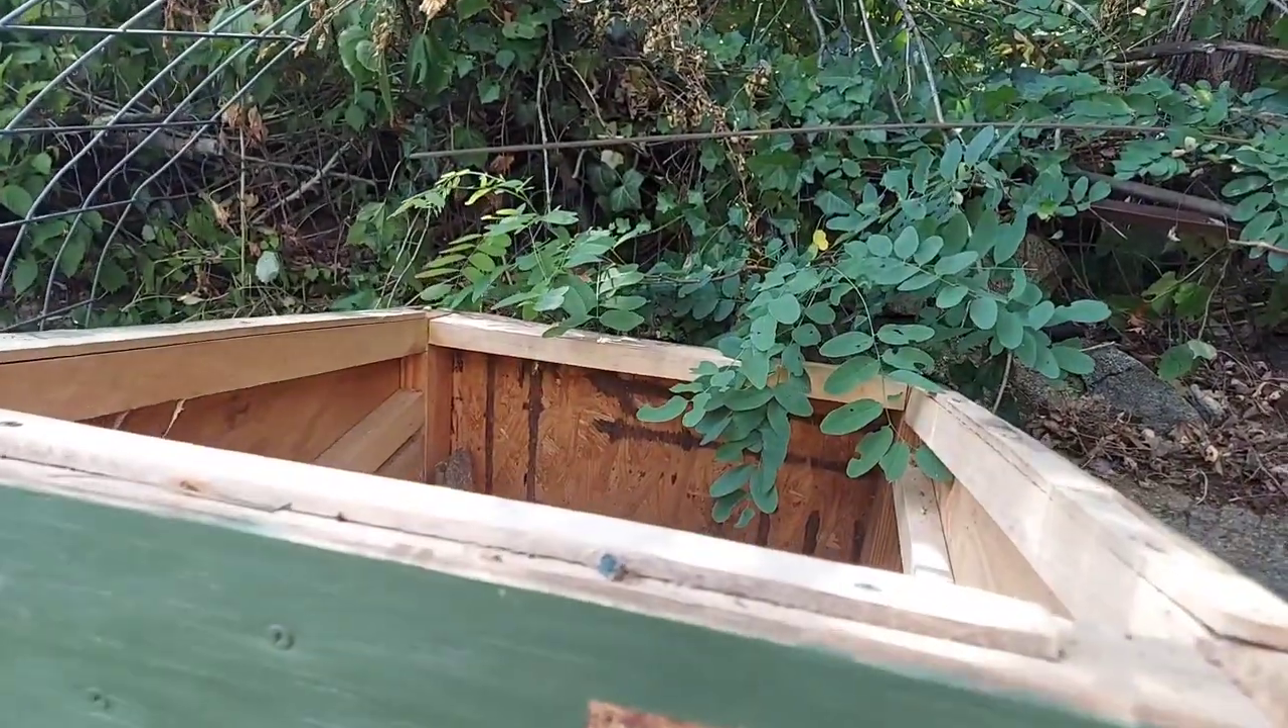I've still got to put the top onto the coop.